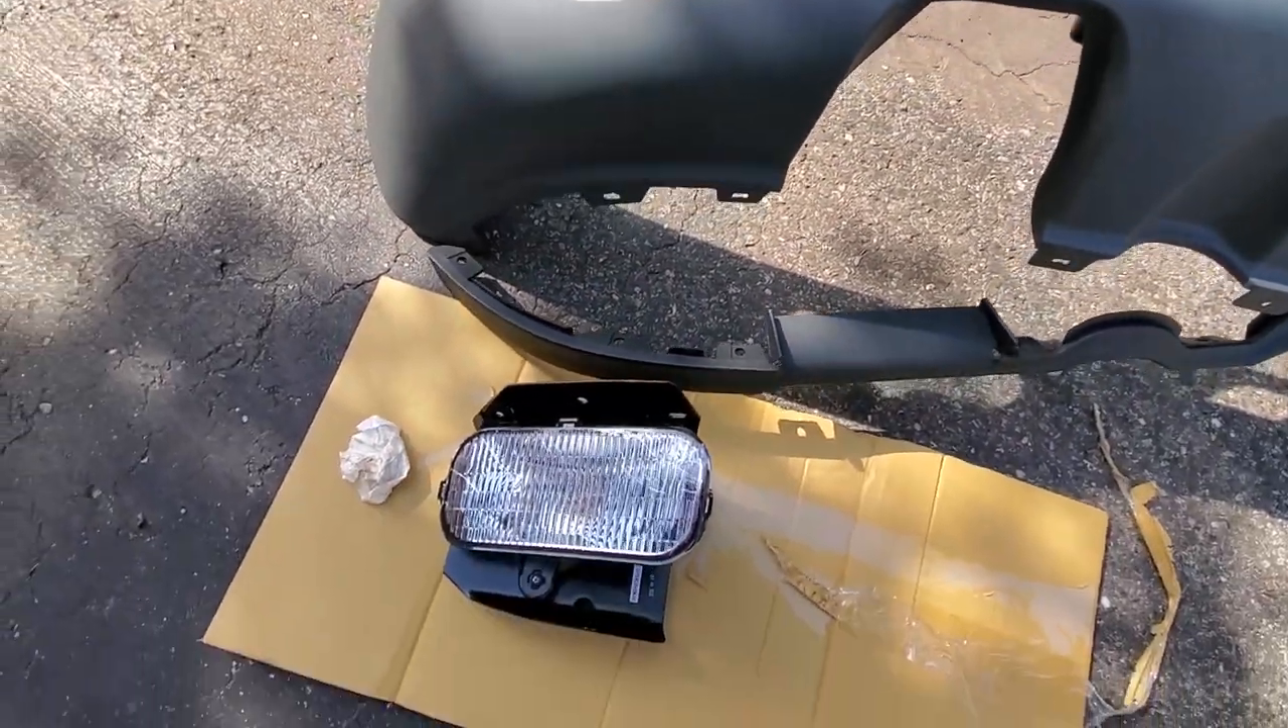Now all we gotta do is put in these fog lights that we also got on the internet.